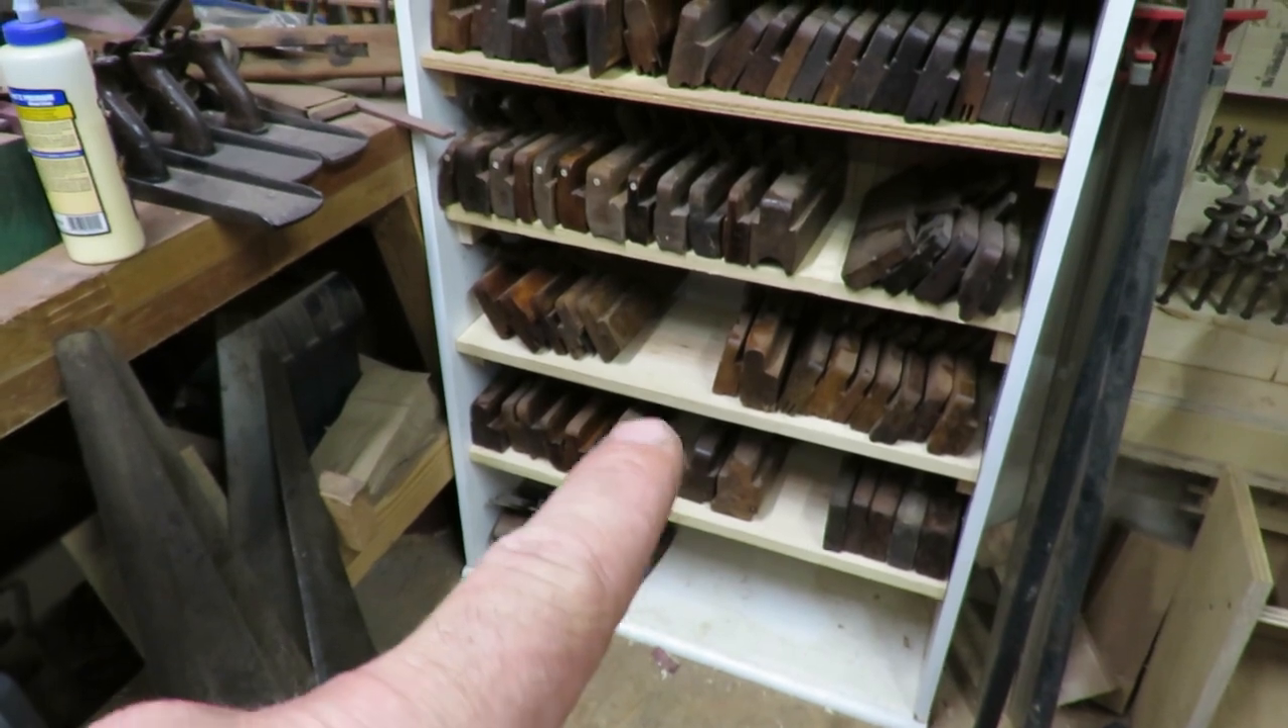I got the hand plane shelves all finished up.